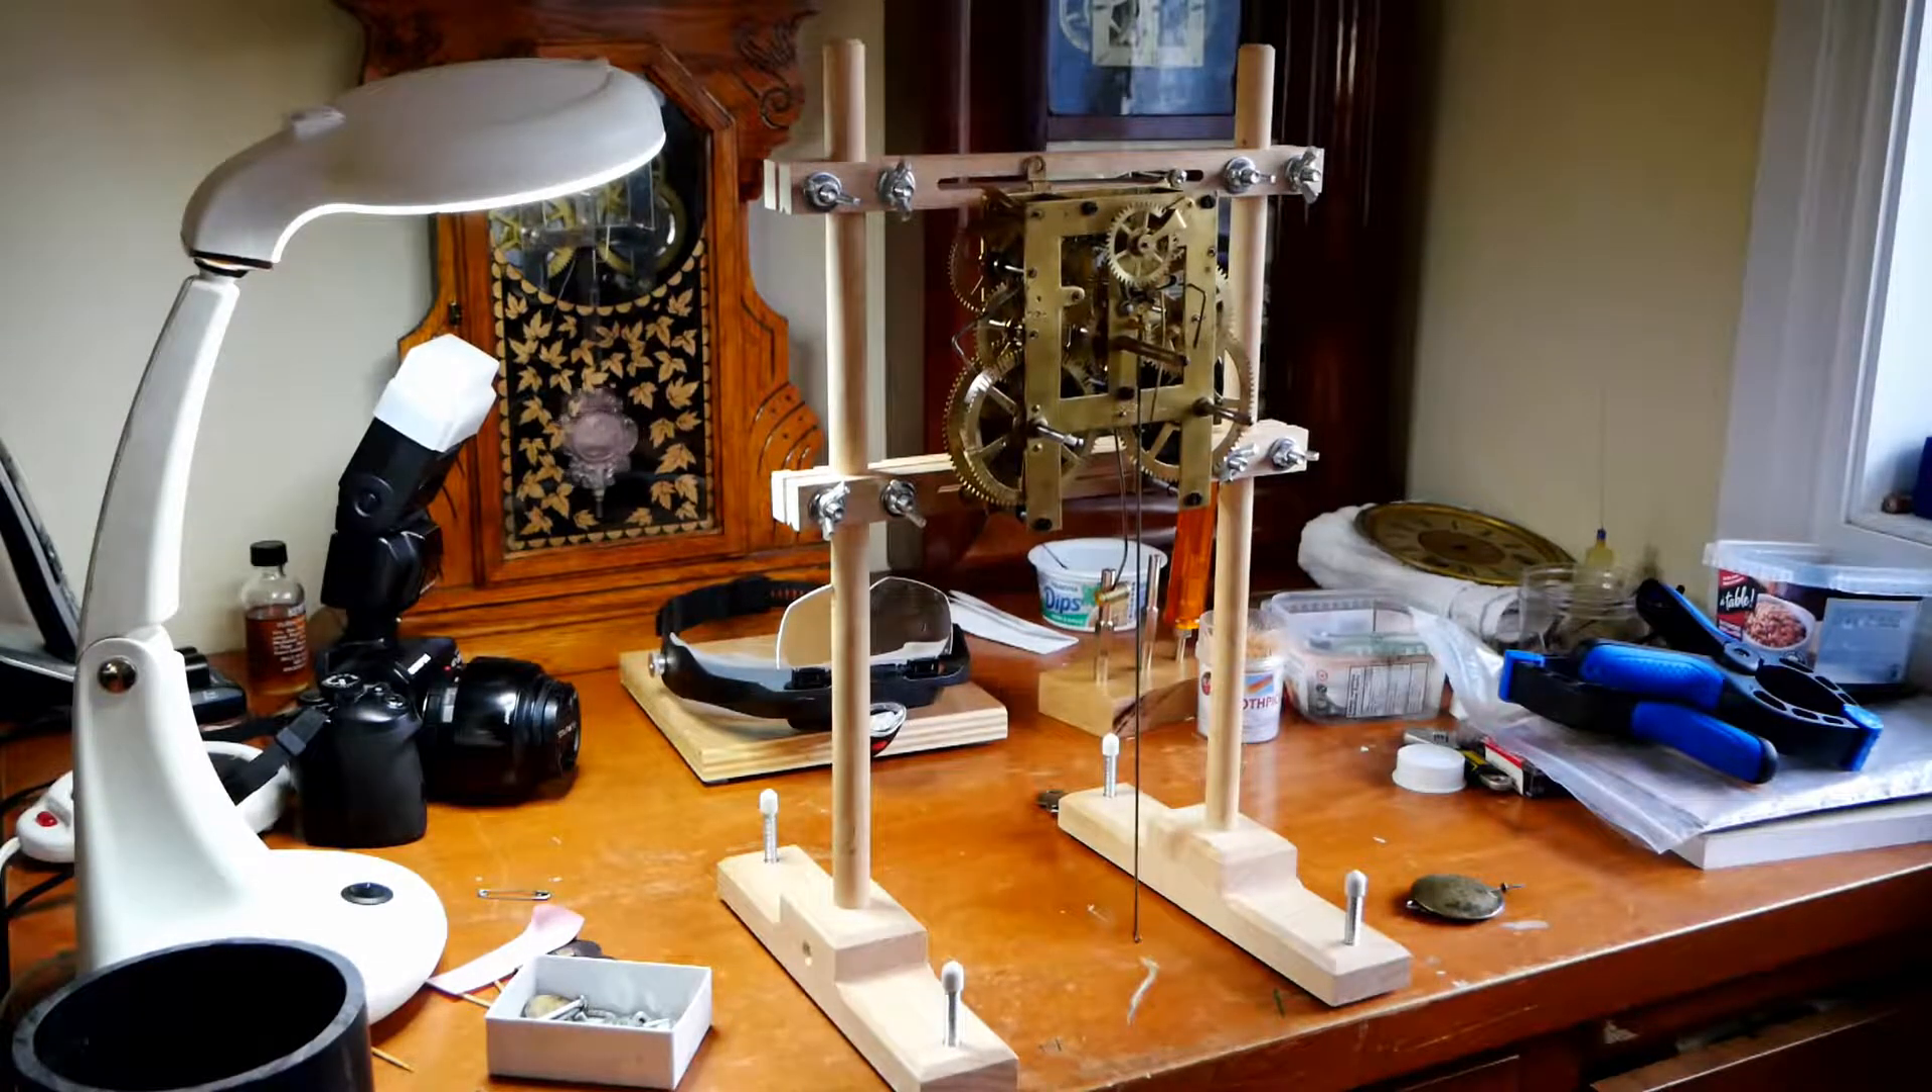In this case I bolted the movement to the to the stand itself.